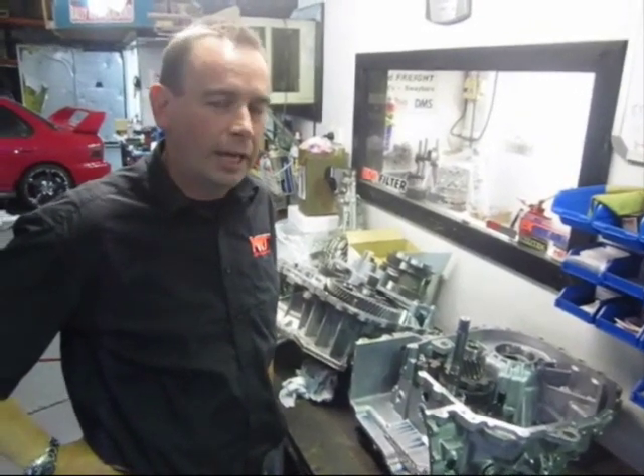And as you can see here at the moment we've got the two halves of the gearbox apart.